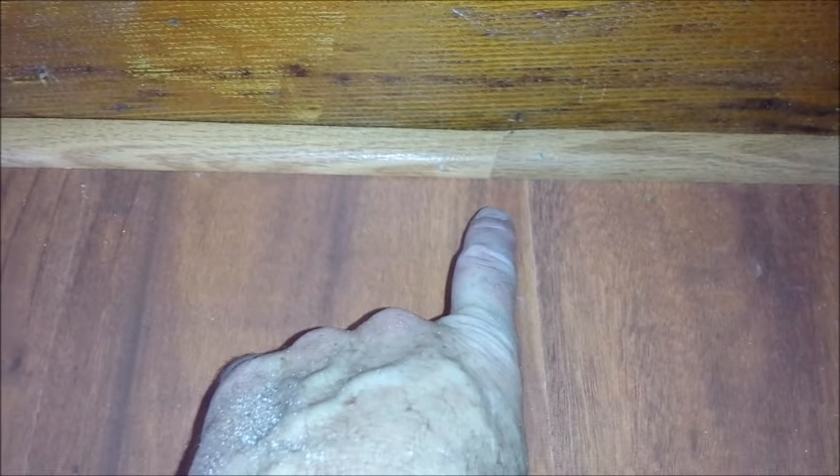I'm just going to put a little glue in that butt joint and nail it in place. So, now that I have that glued and nailed, you can see it's almost an invisible joint.